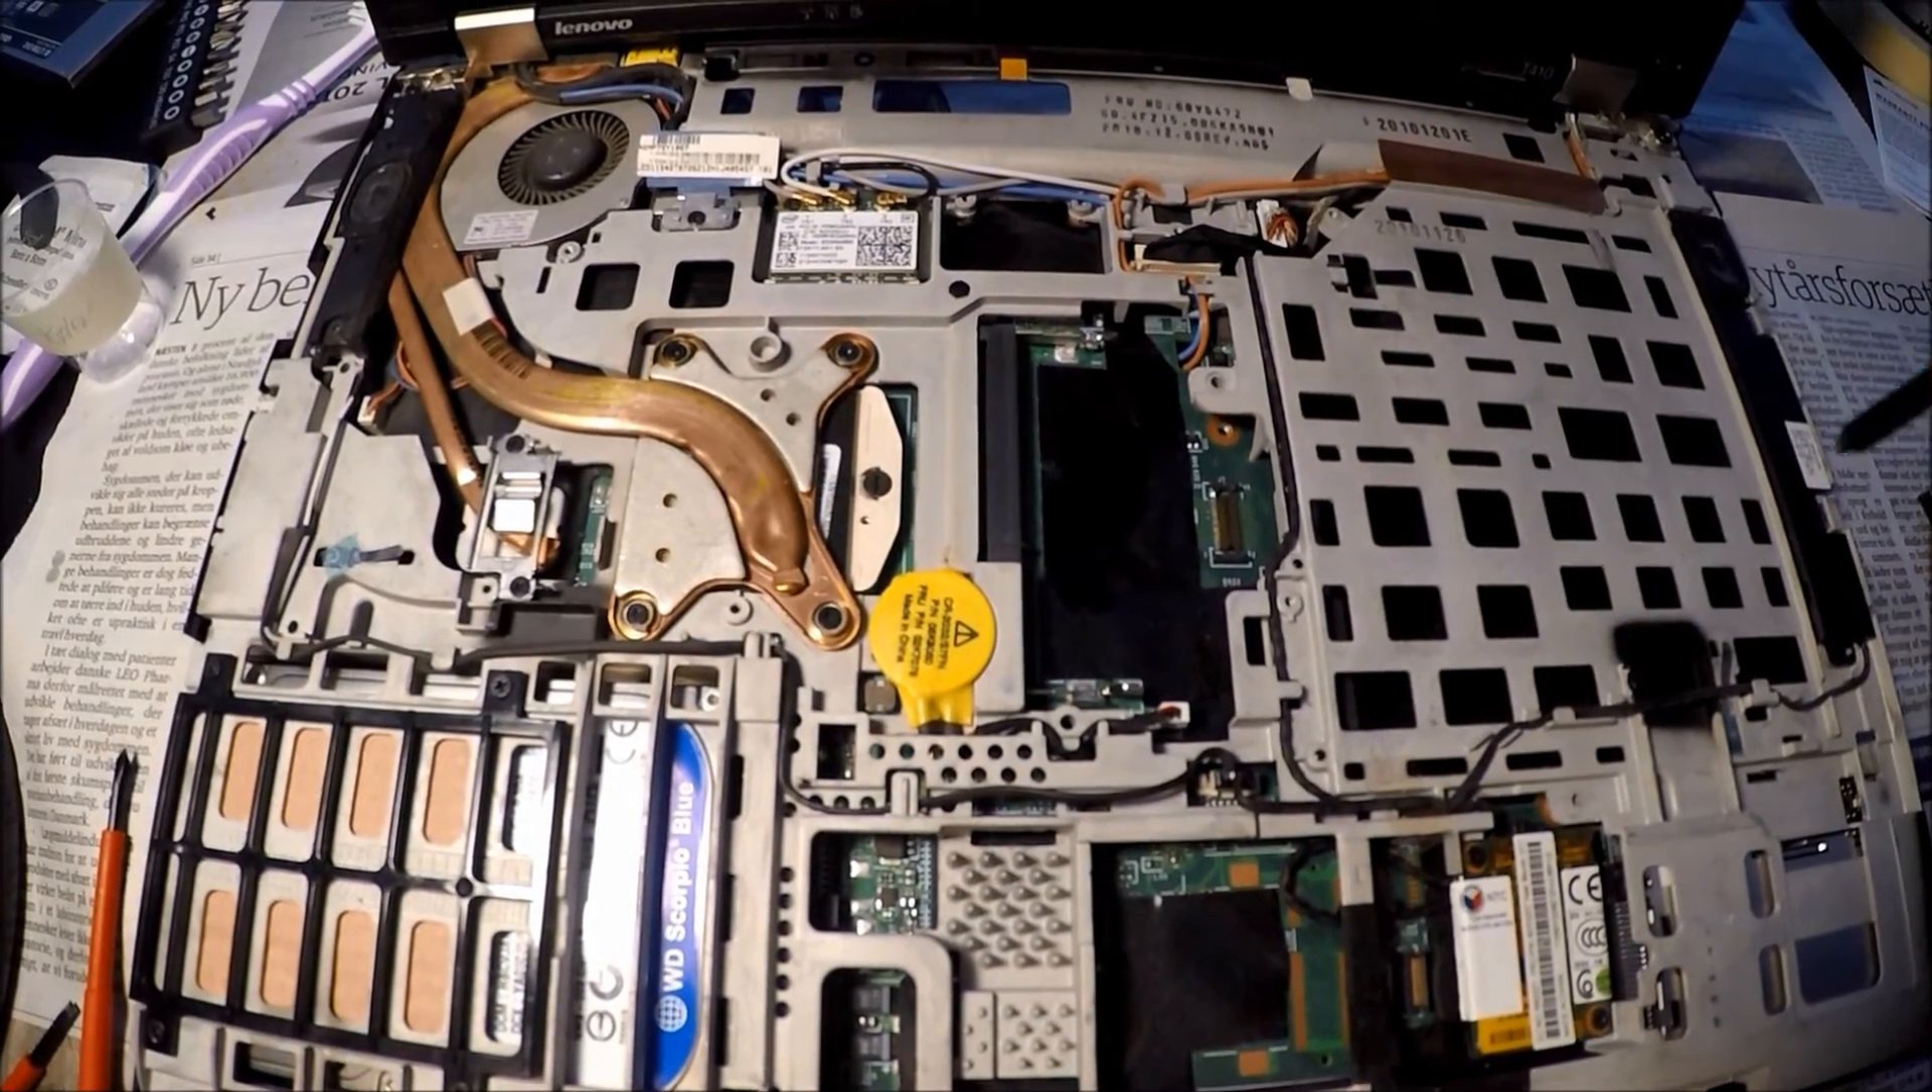Okay, so now we have the top part of the keyboard and all that off the computer.